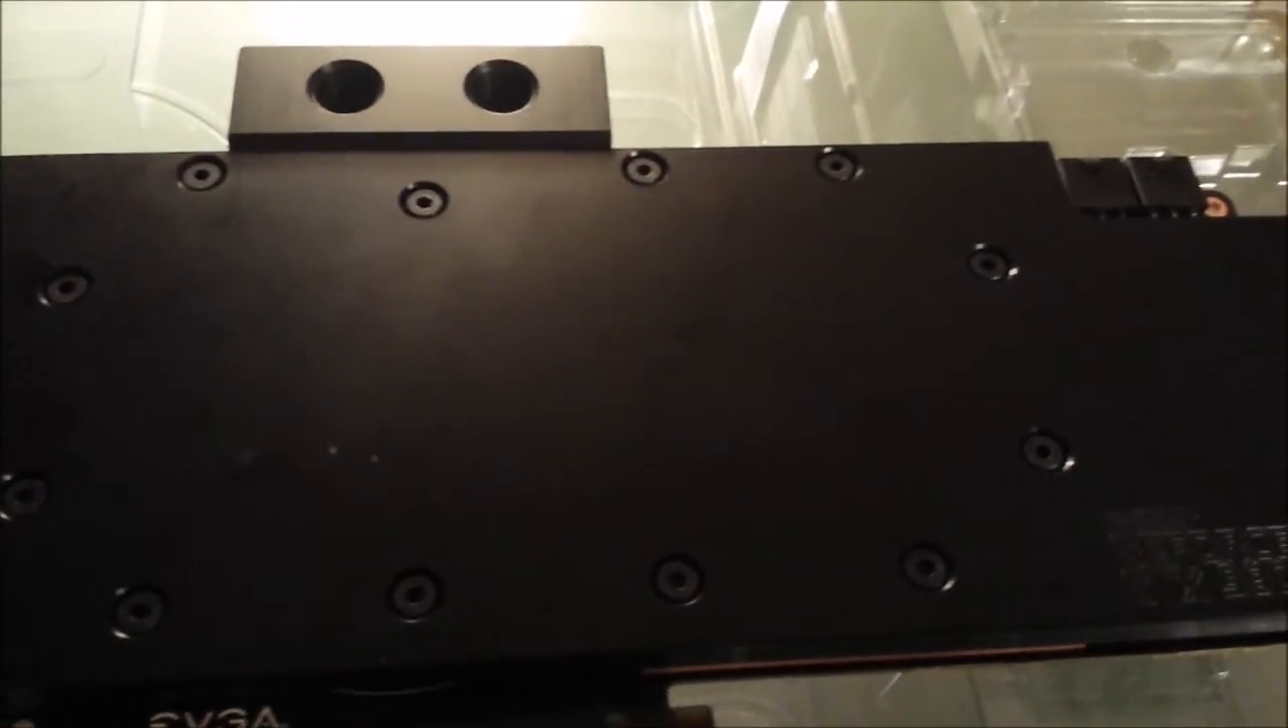All right as you can see we now have the water block the EK water block installed on the GTX 780 or excuse me GTX 980.